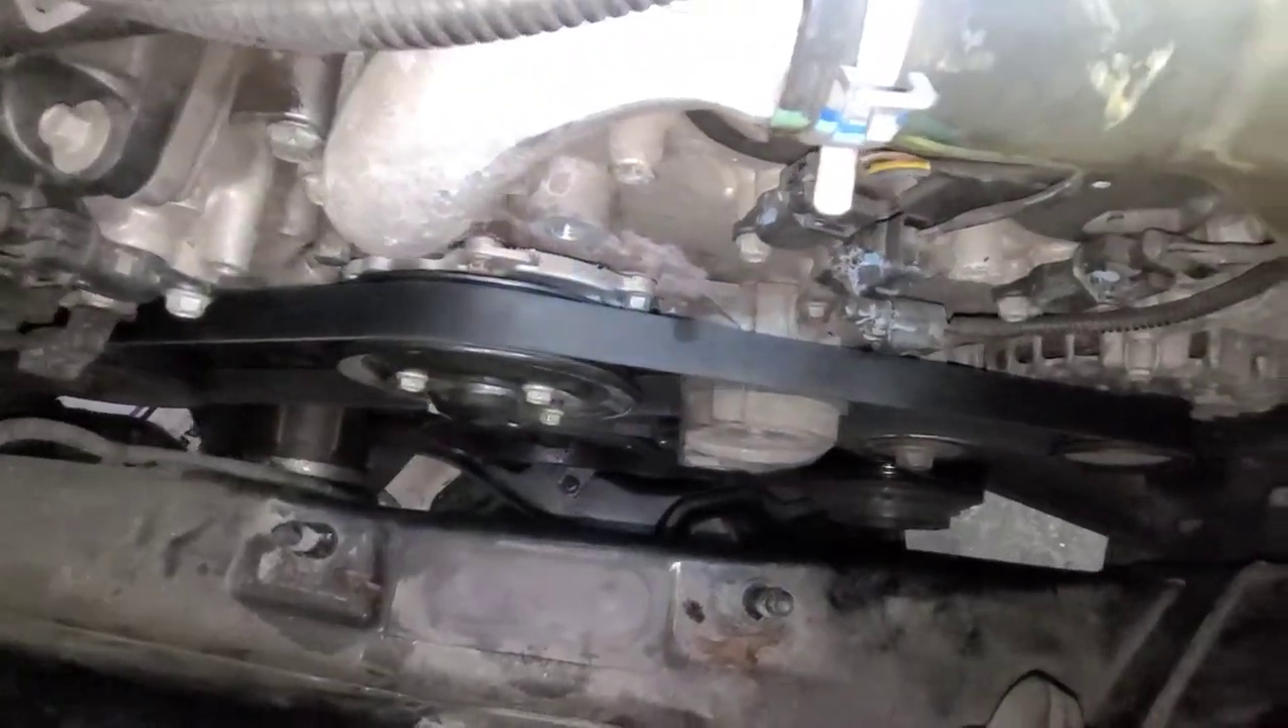The belt is in.